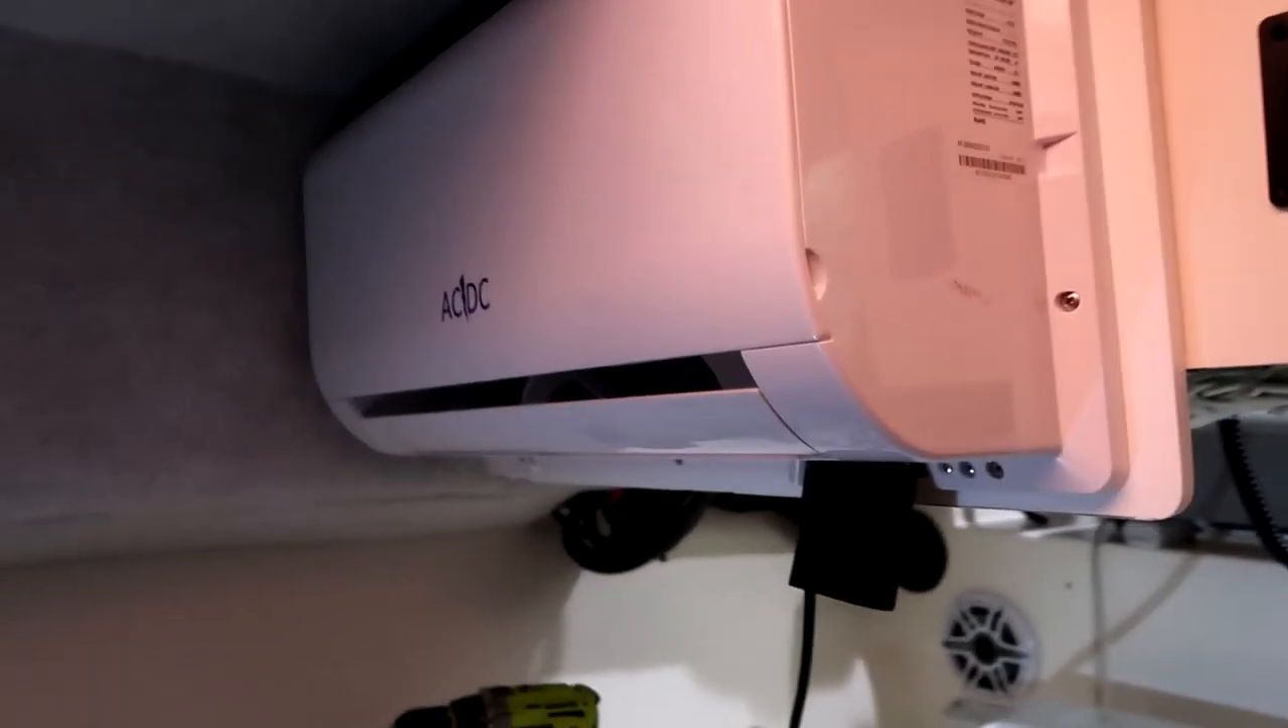I got the ac mounted right behind the dash panel here.